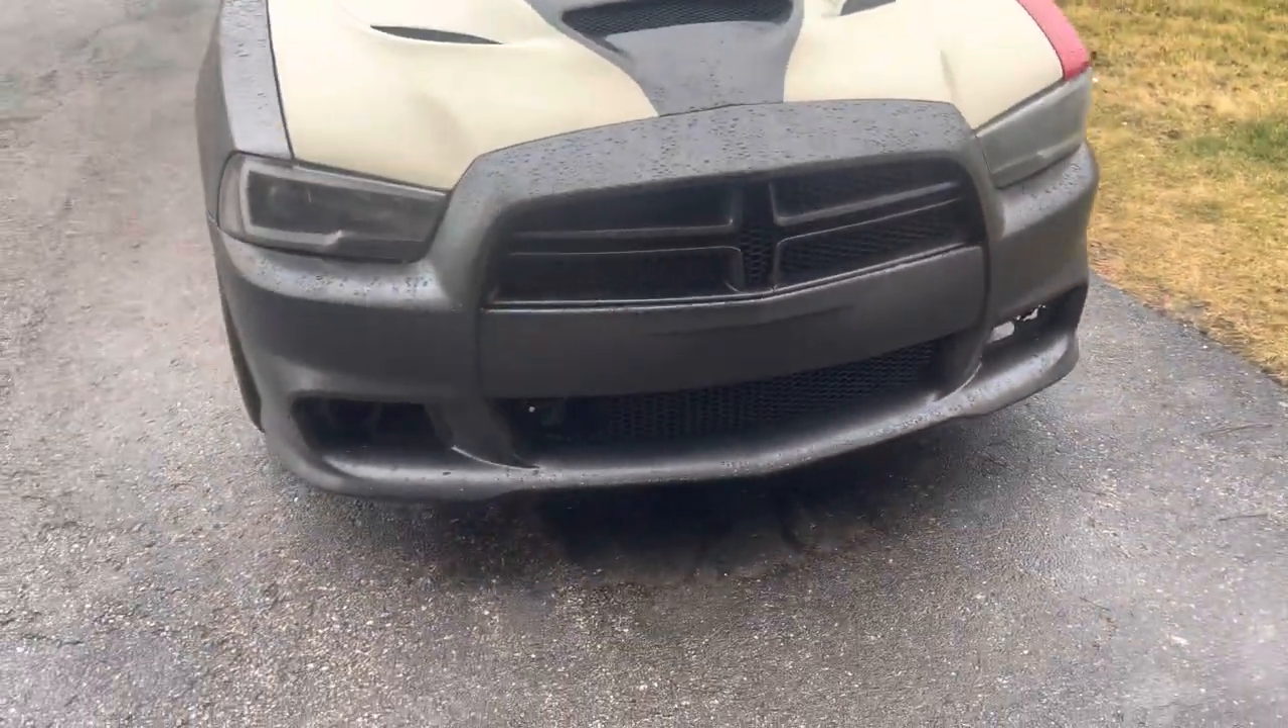Um my fog lights i ain't put them in yet.